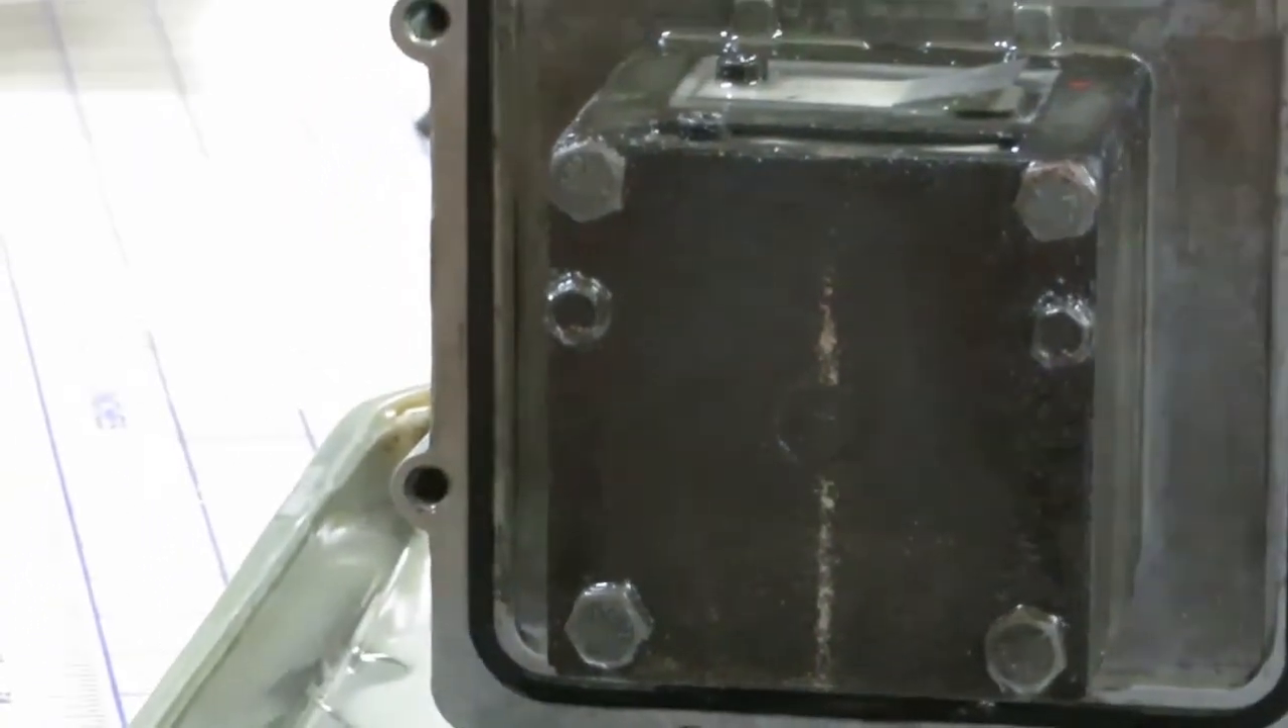Take the screws off the pump. Now we got to take these four screws out.